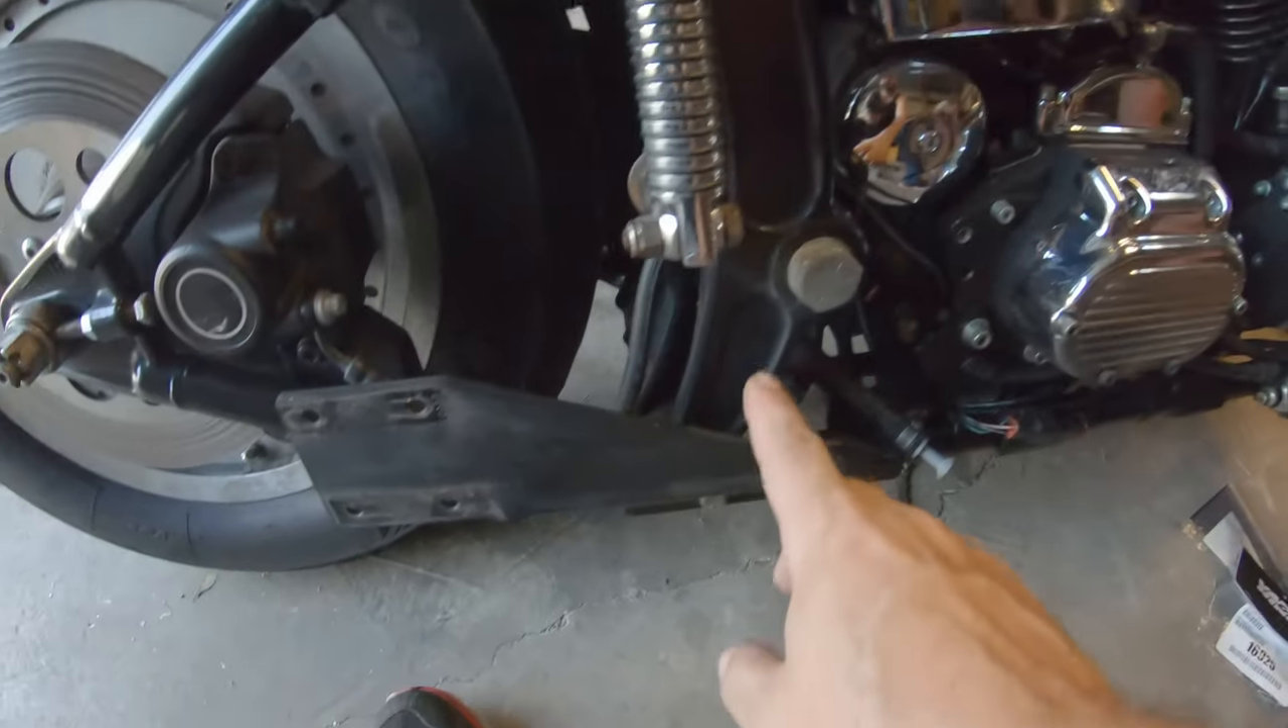Yeah we still gotta get this bracket off probably still the same half inch bolts there but we did salvage the rings that we're gonna need.